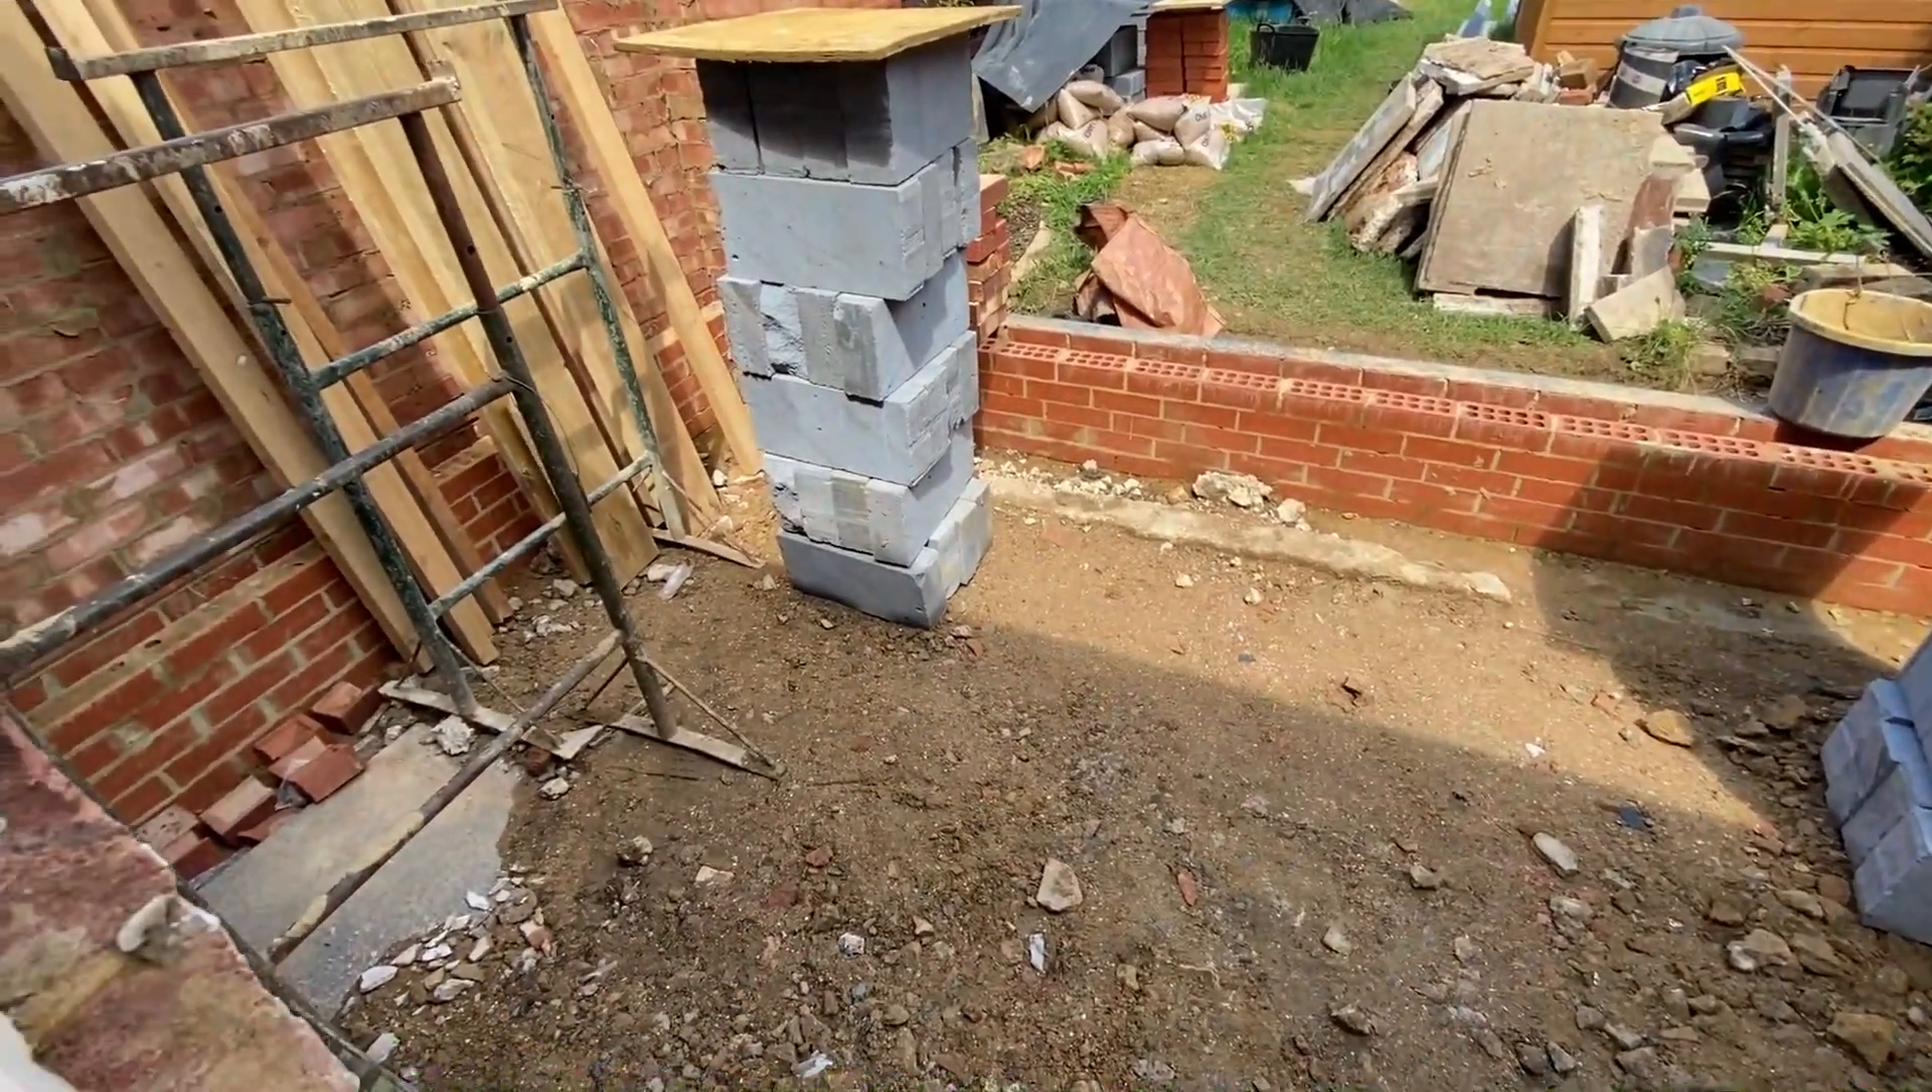You can see that we've removed all of the old patio now.